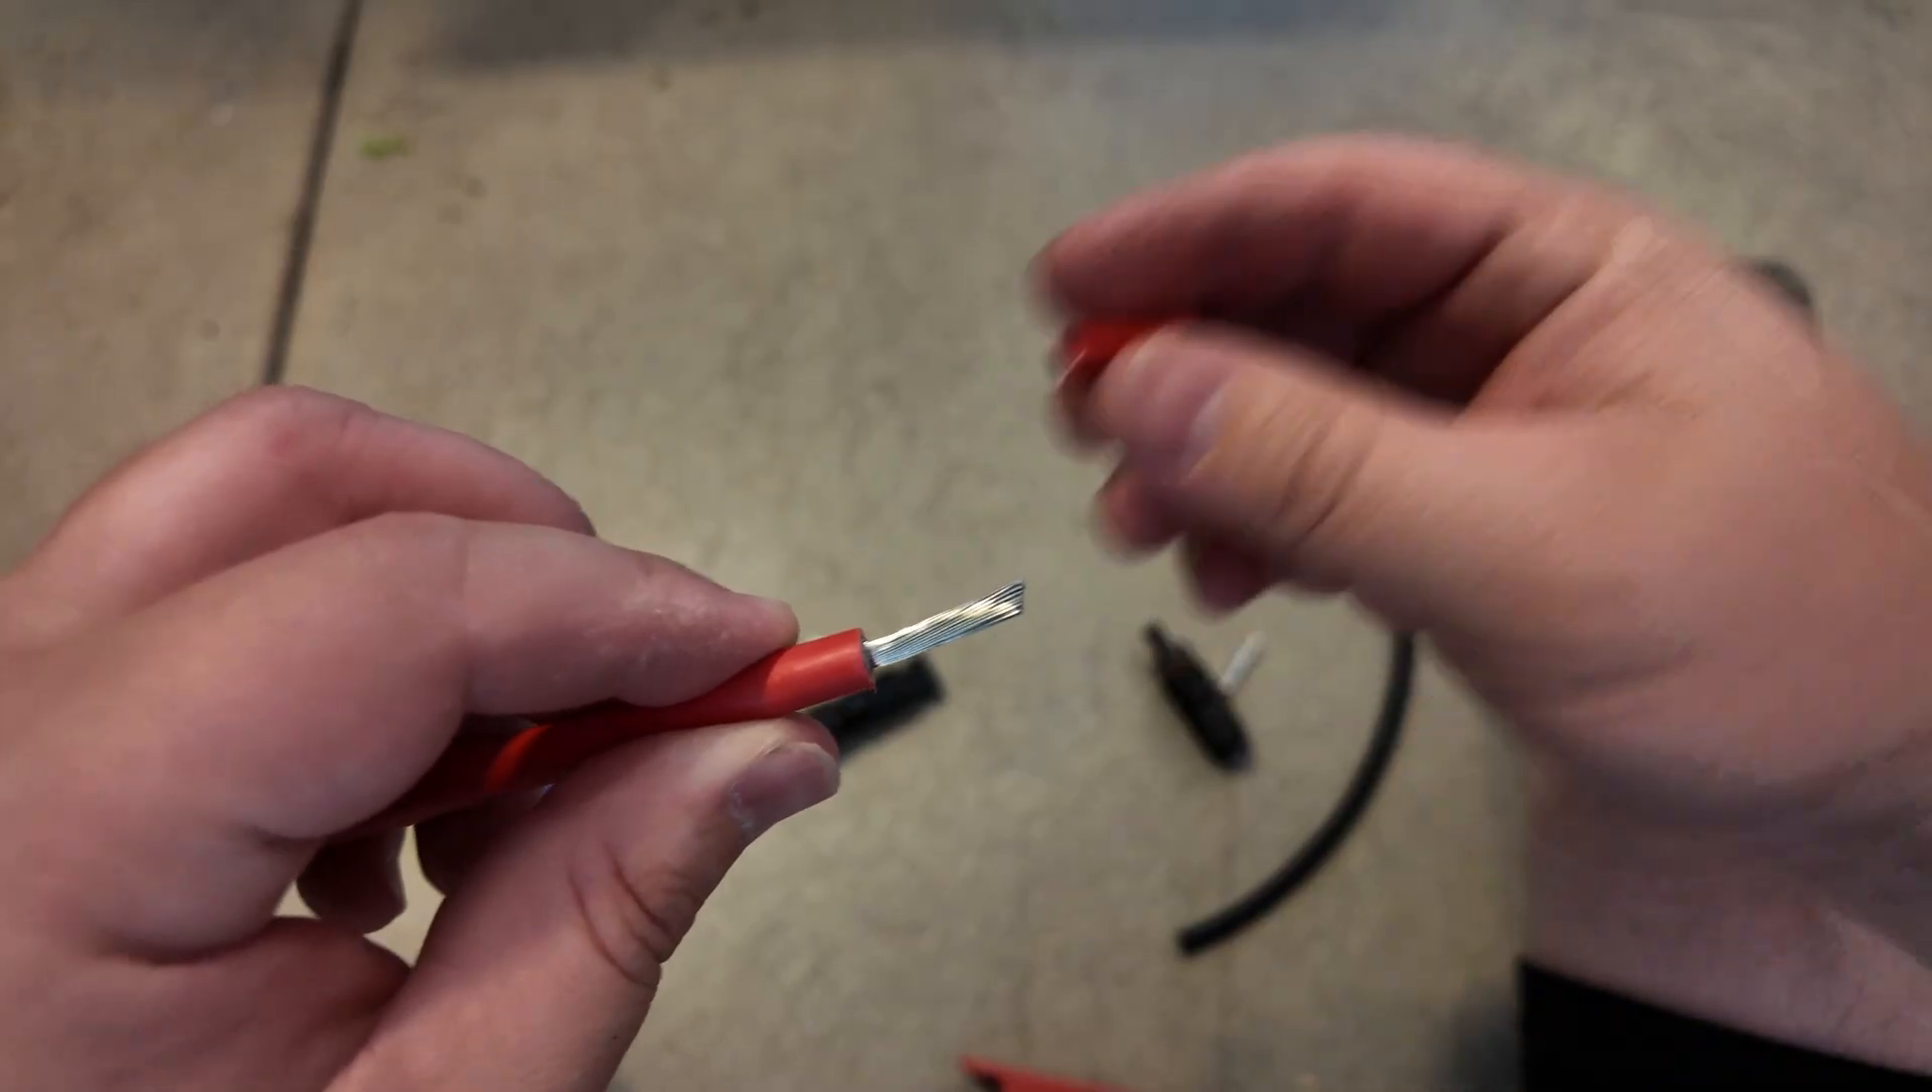There you can see the wire starting to appear and then it takes a little bit of effort and muscle but you can just slide the insulation off and we've got a stripped wire.